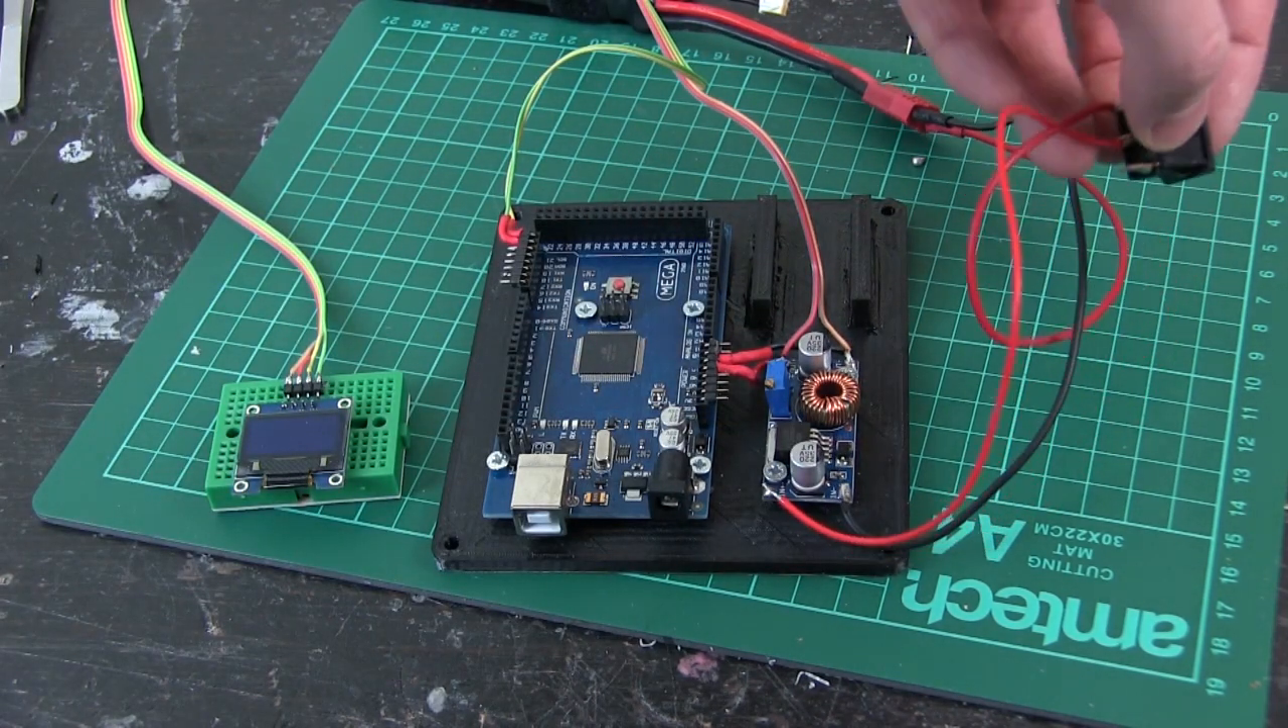I've just done a little bit of wiring to the master Arduino Mega here, so I've now got power and a nice switch so I can switch it on which will be mounted up eventually.